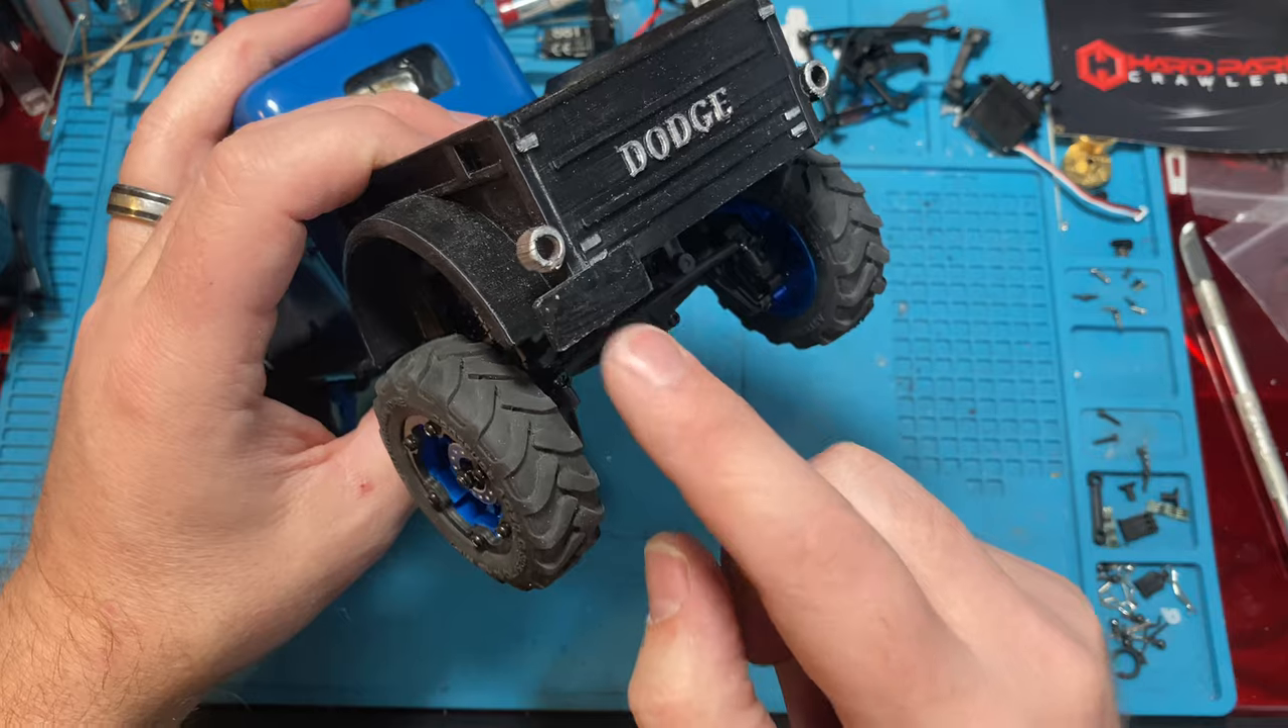We need to get a license plate on there. We've got license plates. We need to put one on there.